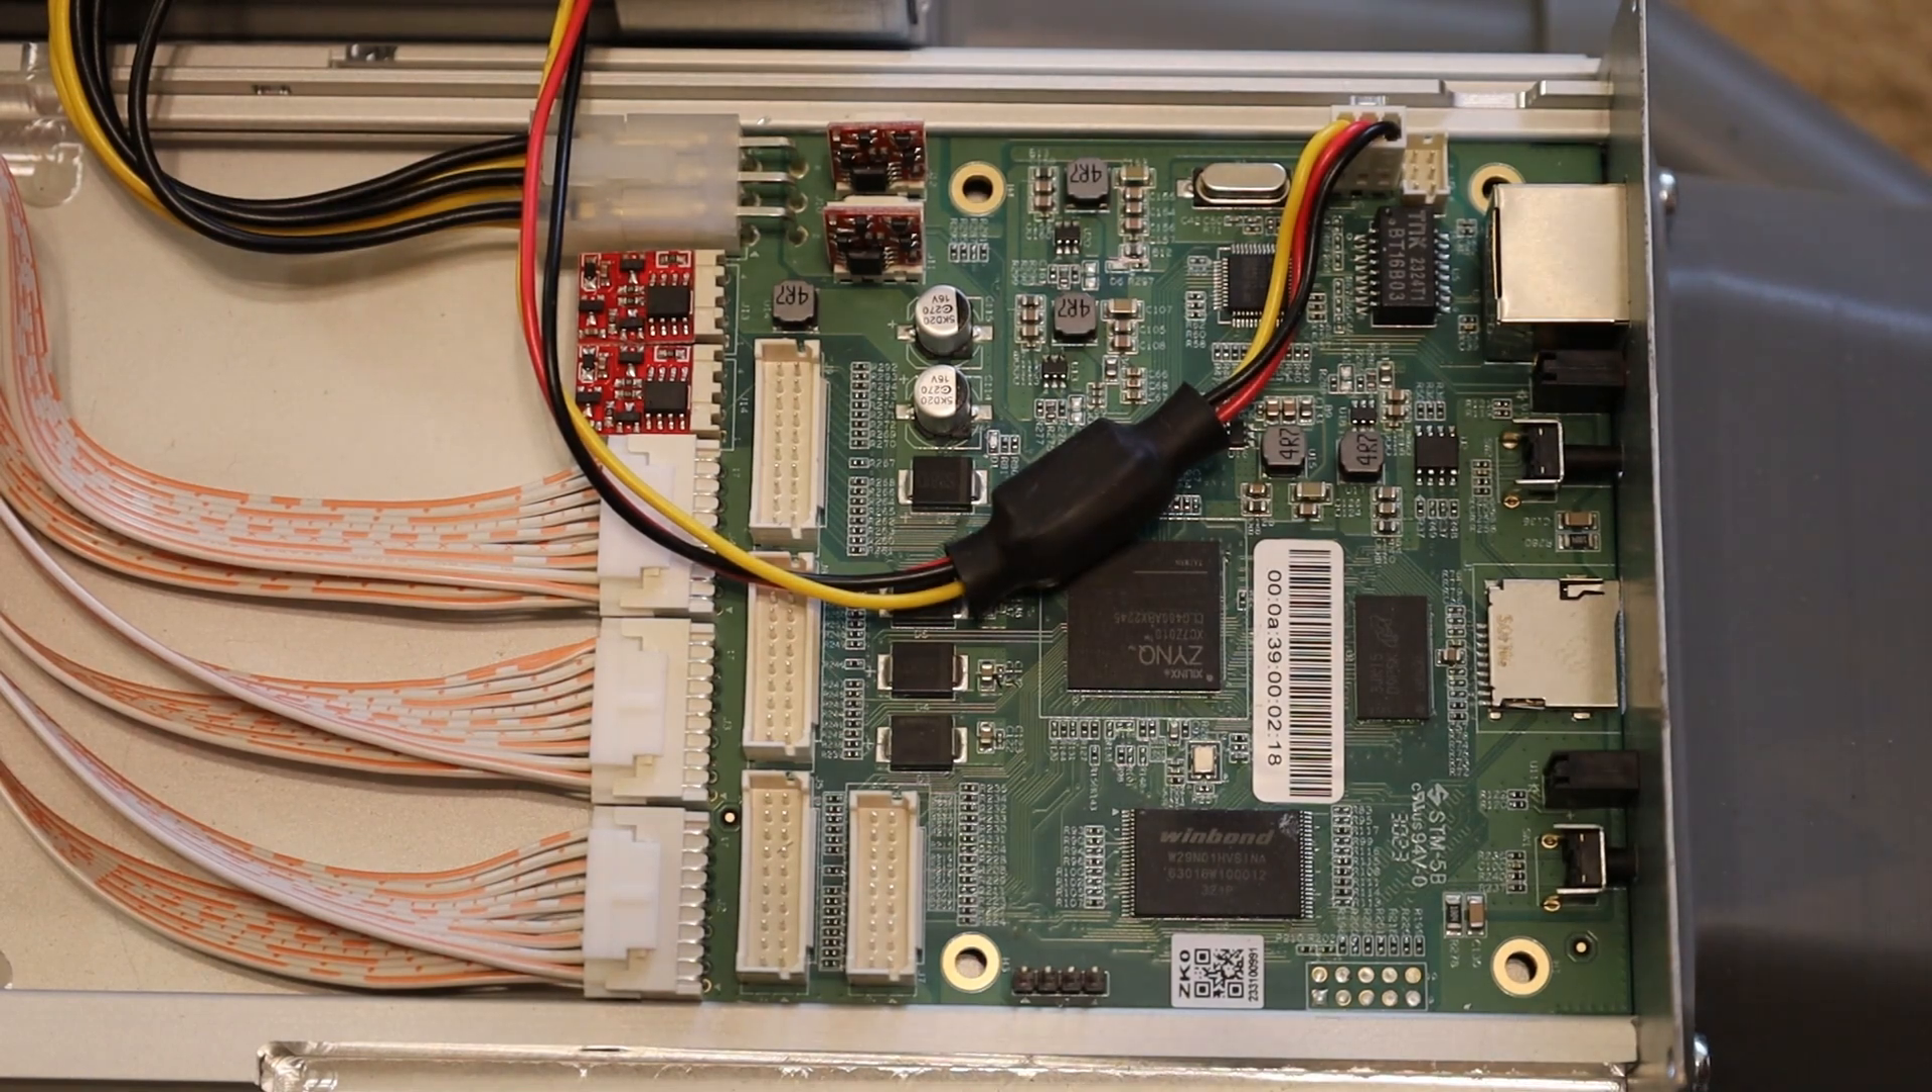Okay, so the control panel cover has been removed.